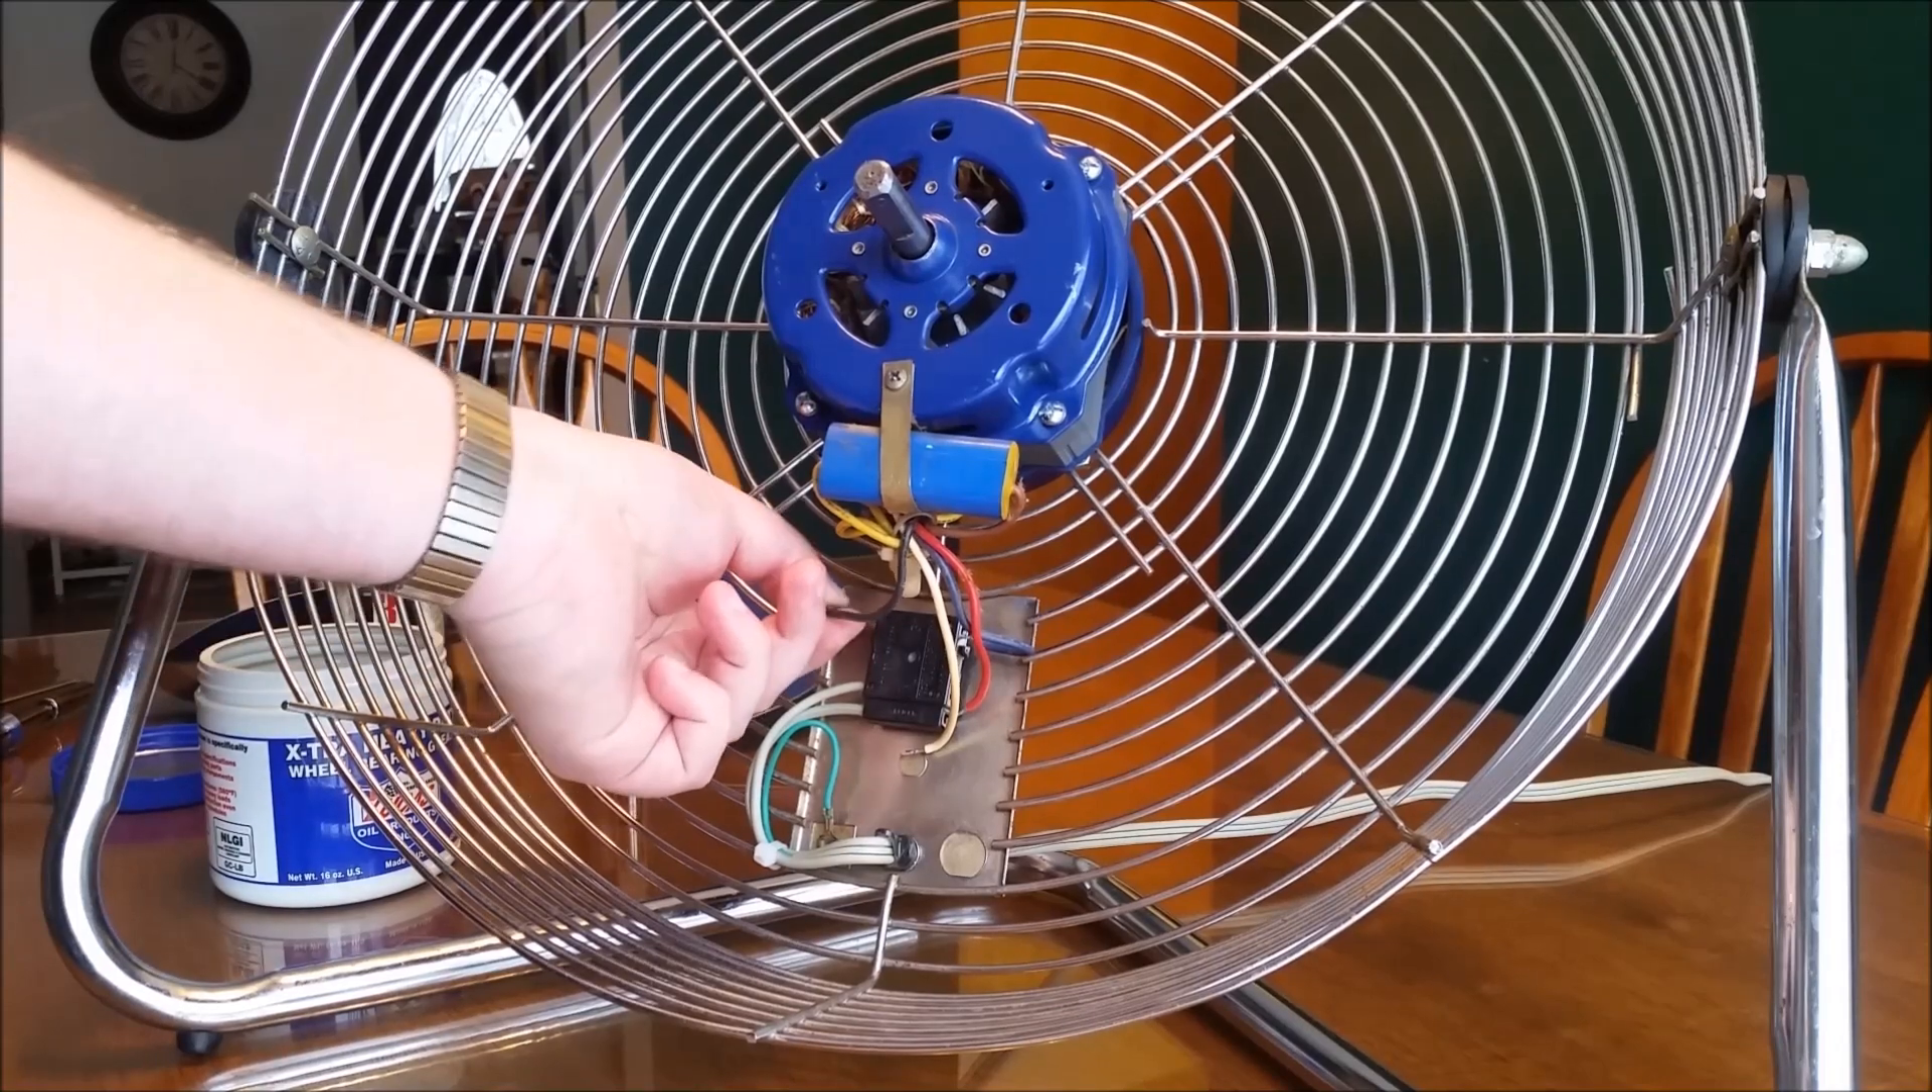Alright, so I got the fan screwed back together and back in the cage.